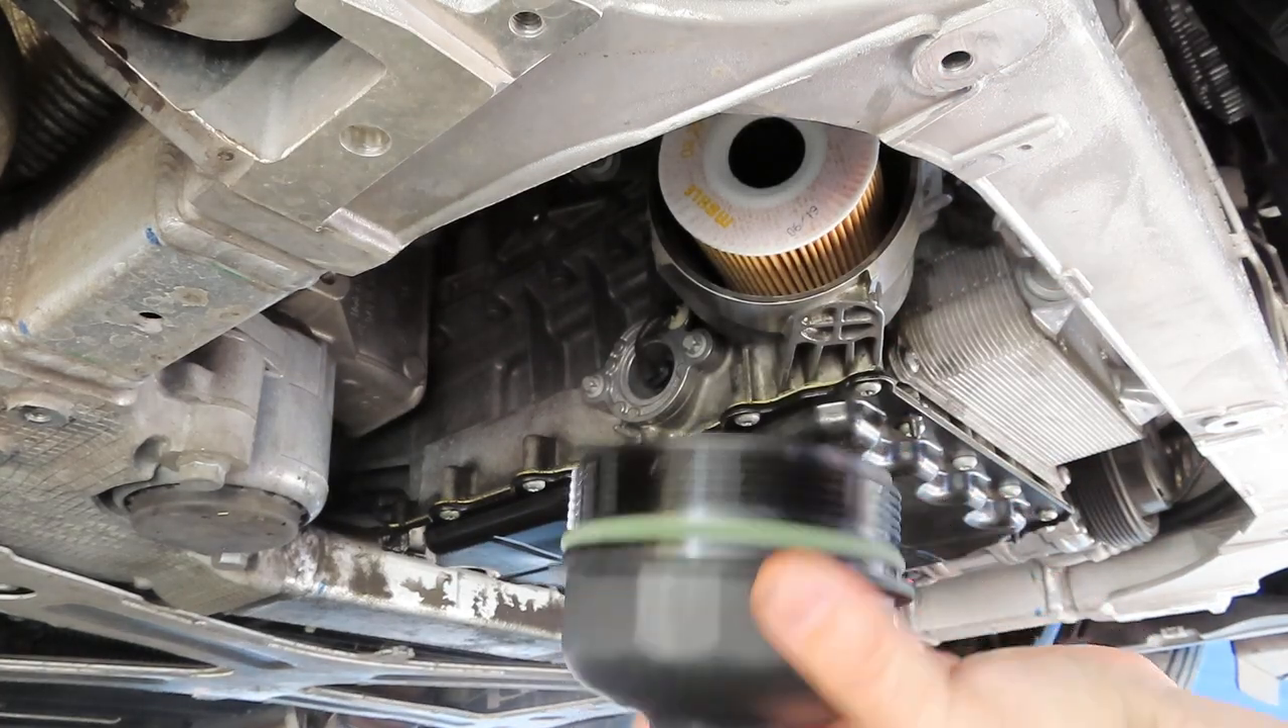Got the new o -ring in place here on the cap.